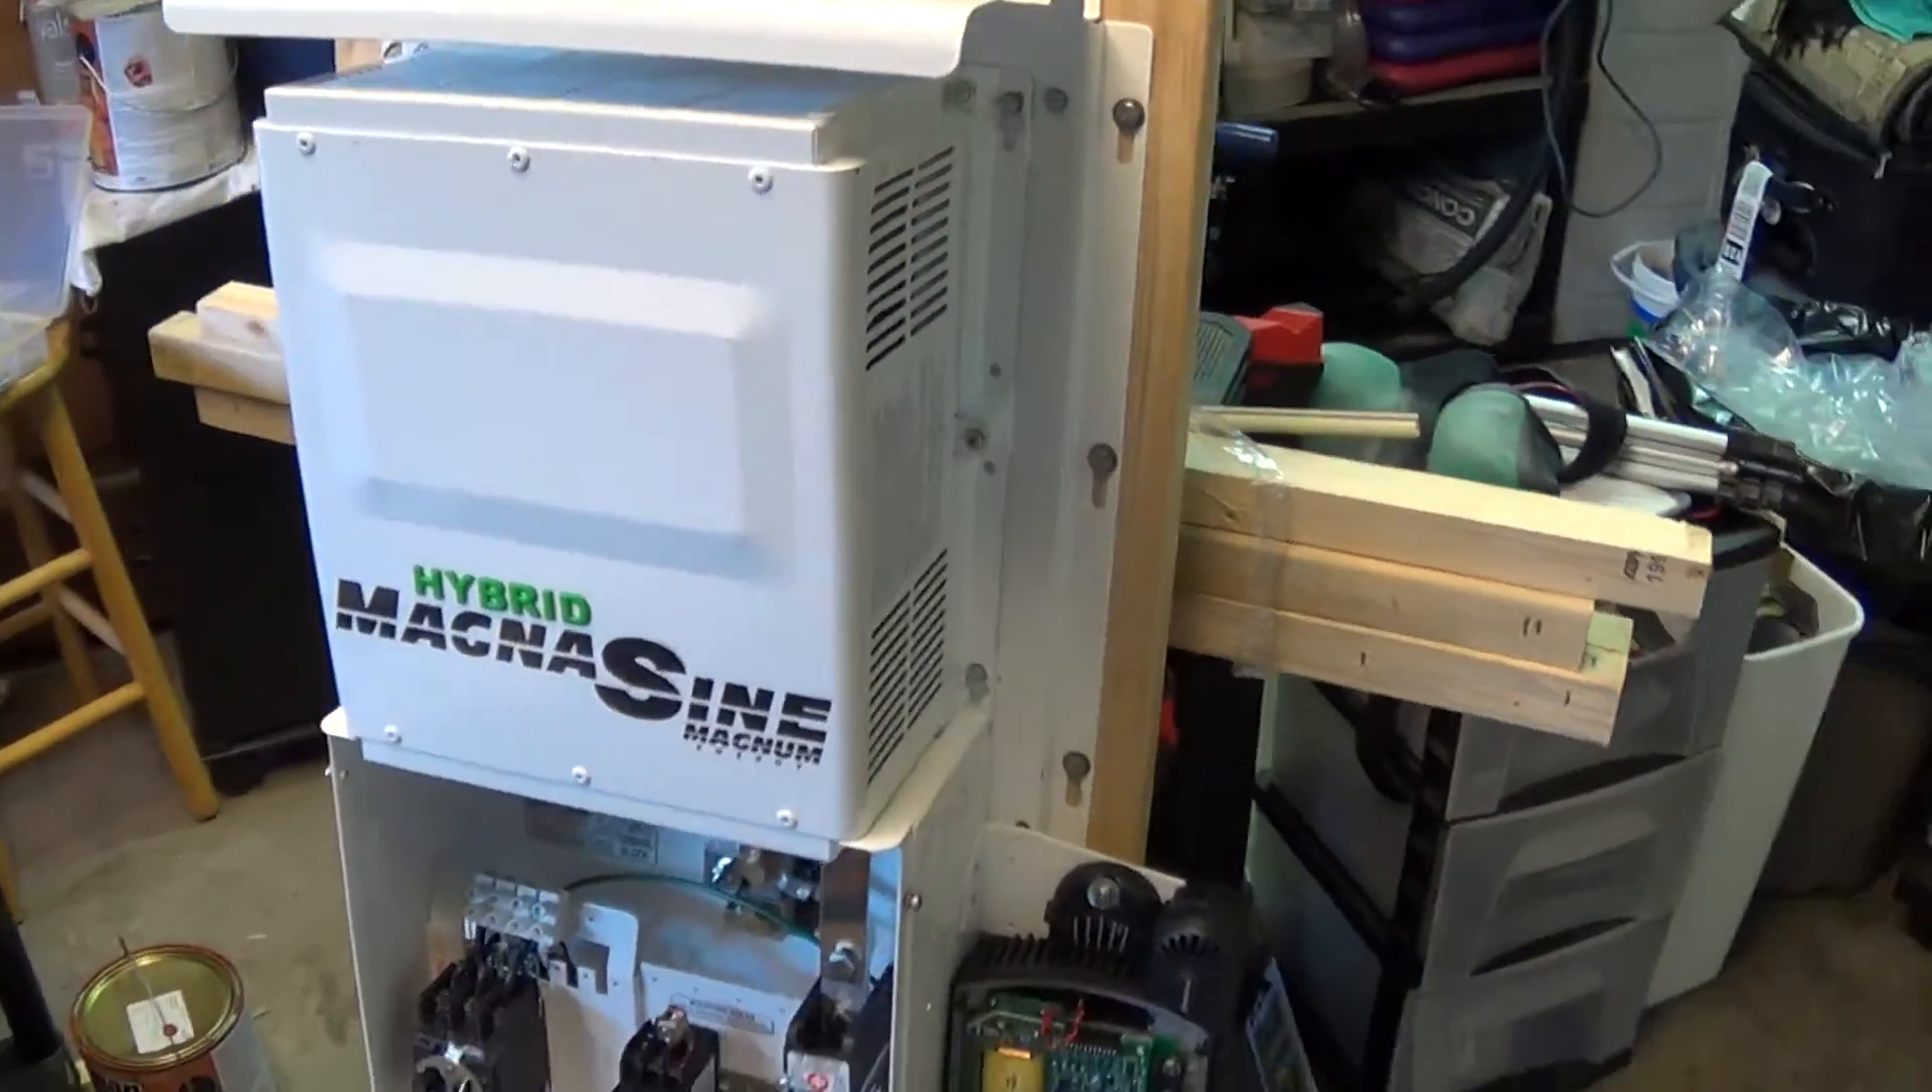I got the panel mounted up on here and I just have to wire it all together and hook my solar panels up.